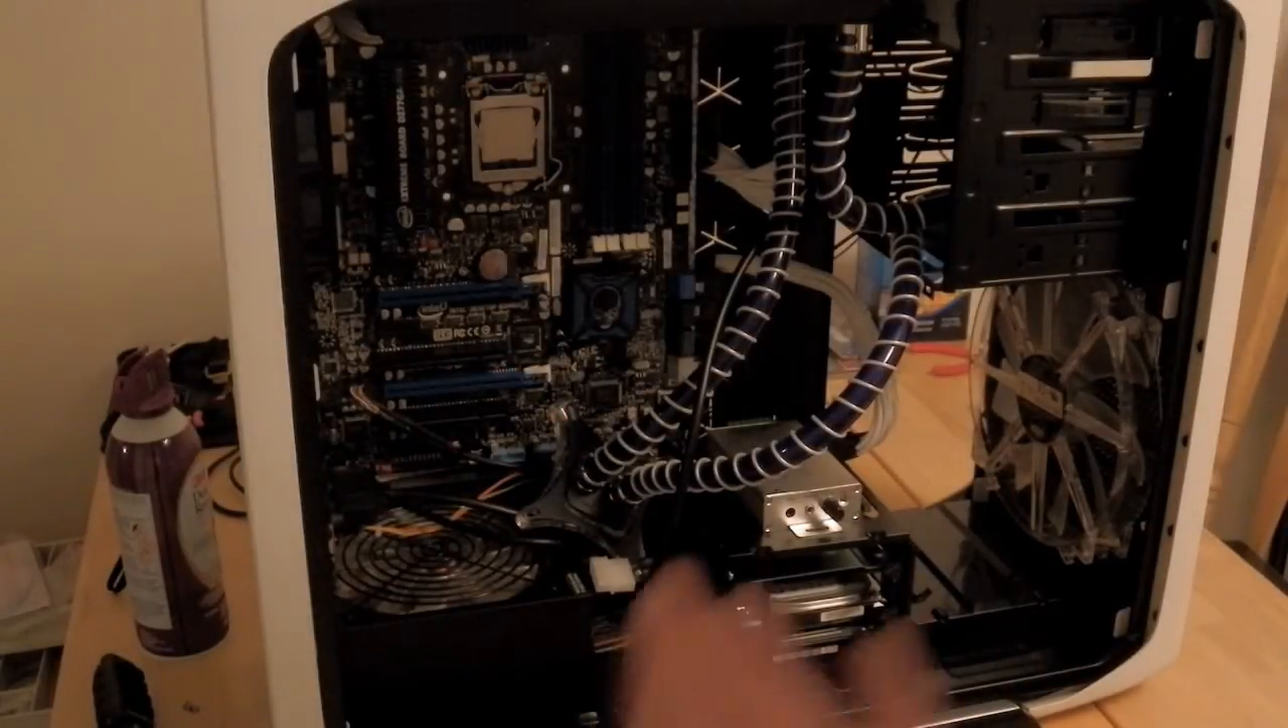I have not plugged in the 24-pin power yet or the graphics card and that's about it.